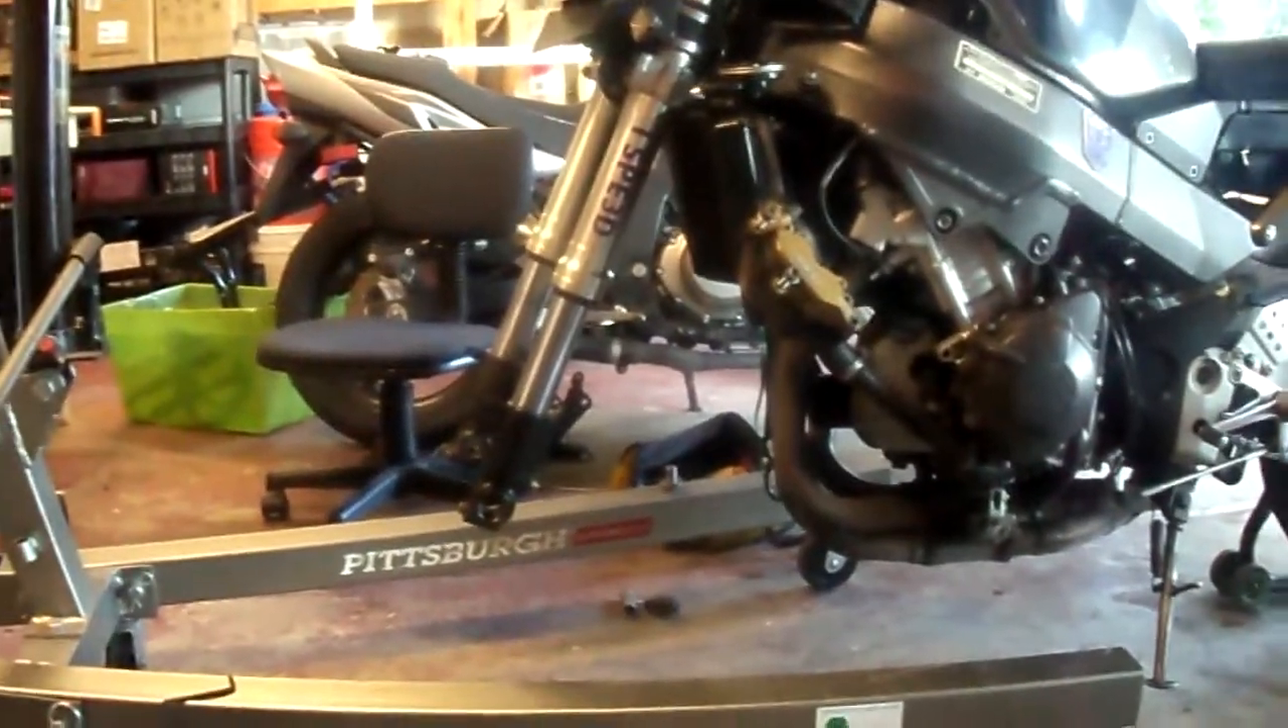Front forks back on.